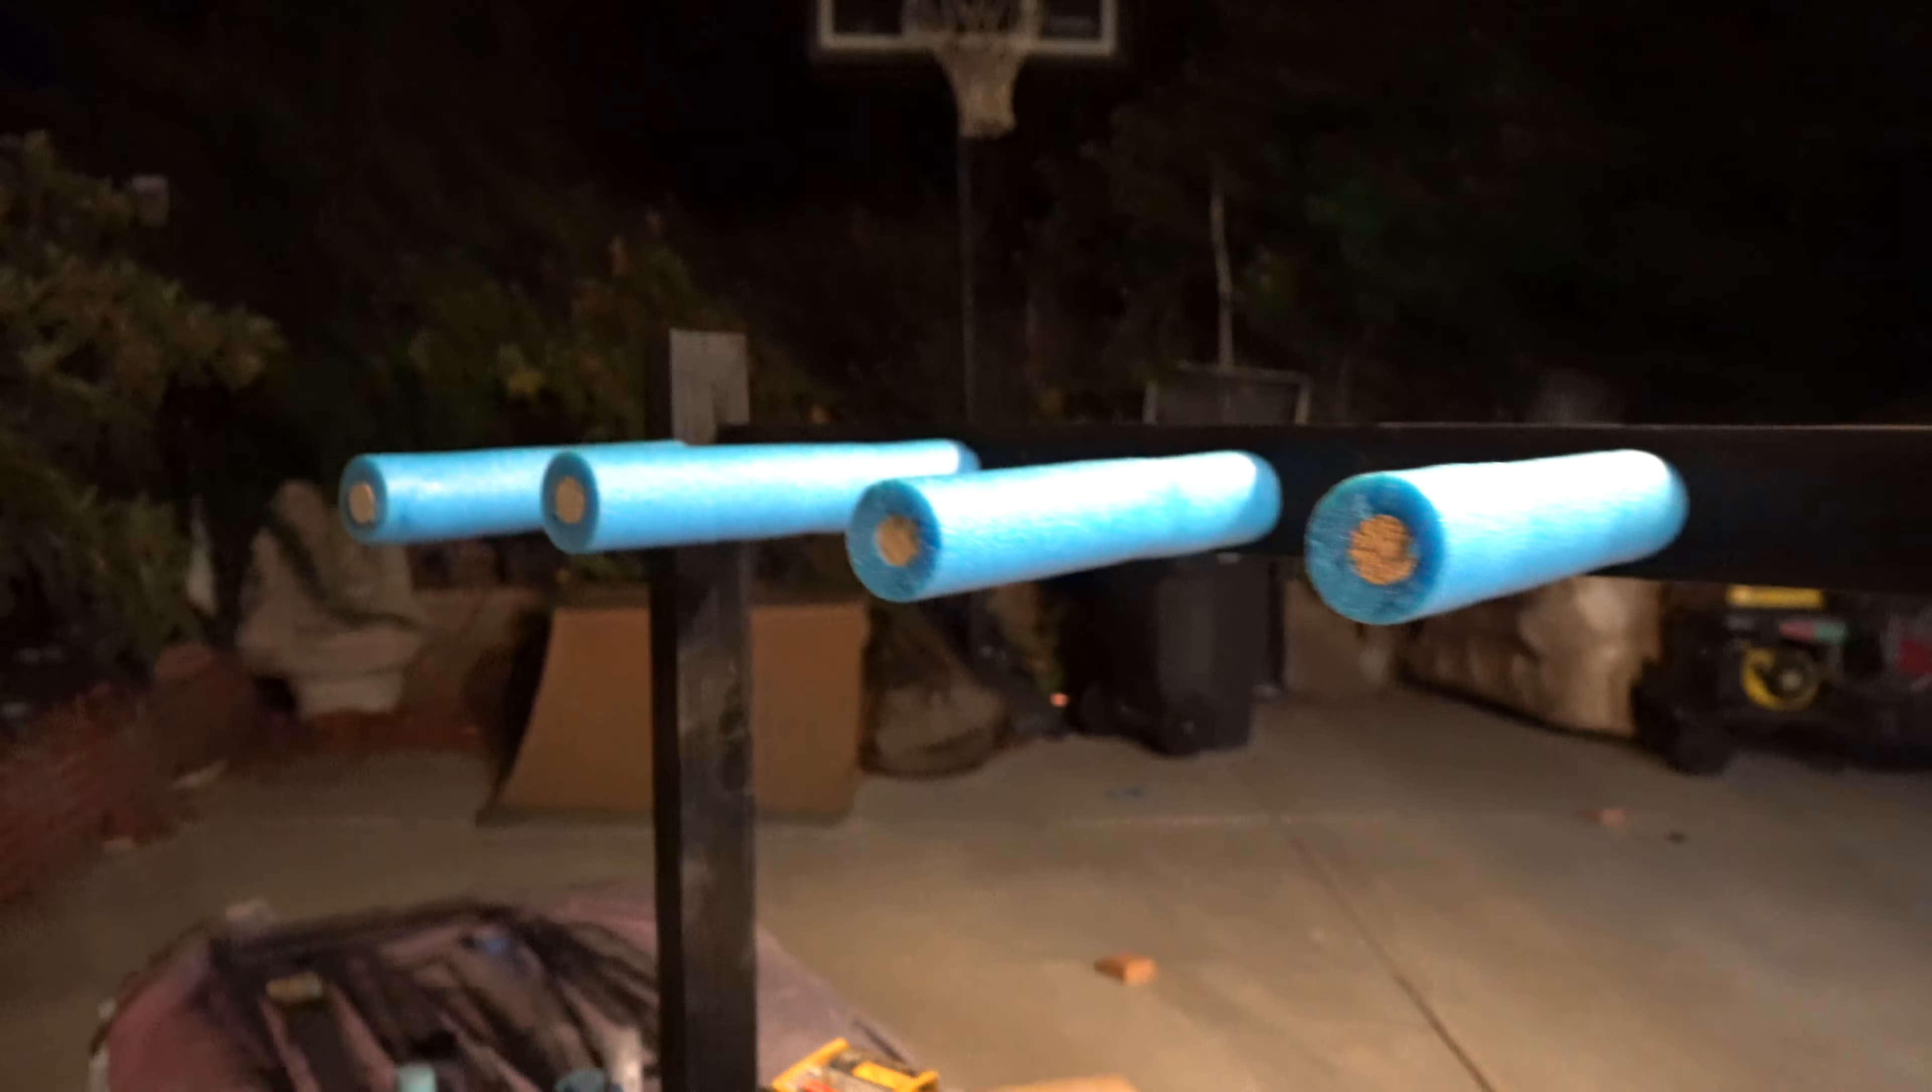All right, we got the foam pieces on. This is what it looks like.